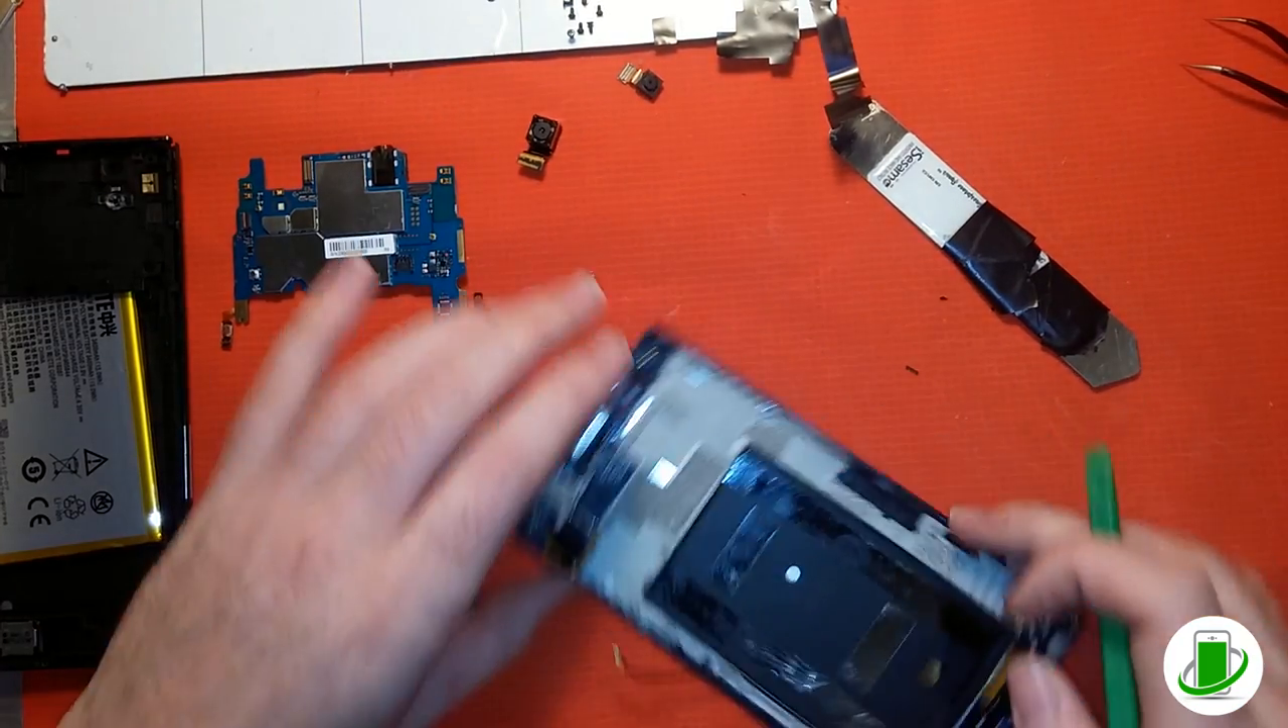Logic board is released took us a little bit of time there but we you know want to make sure we didn't break something.